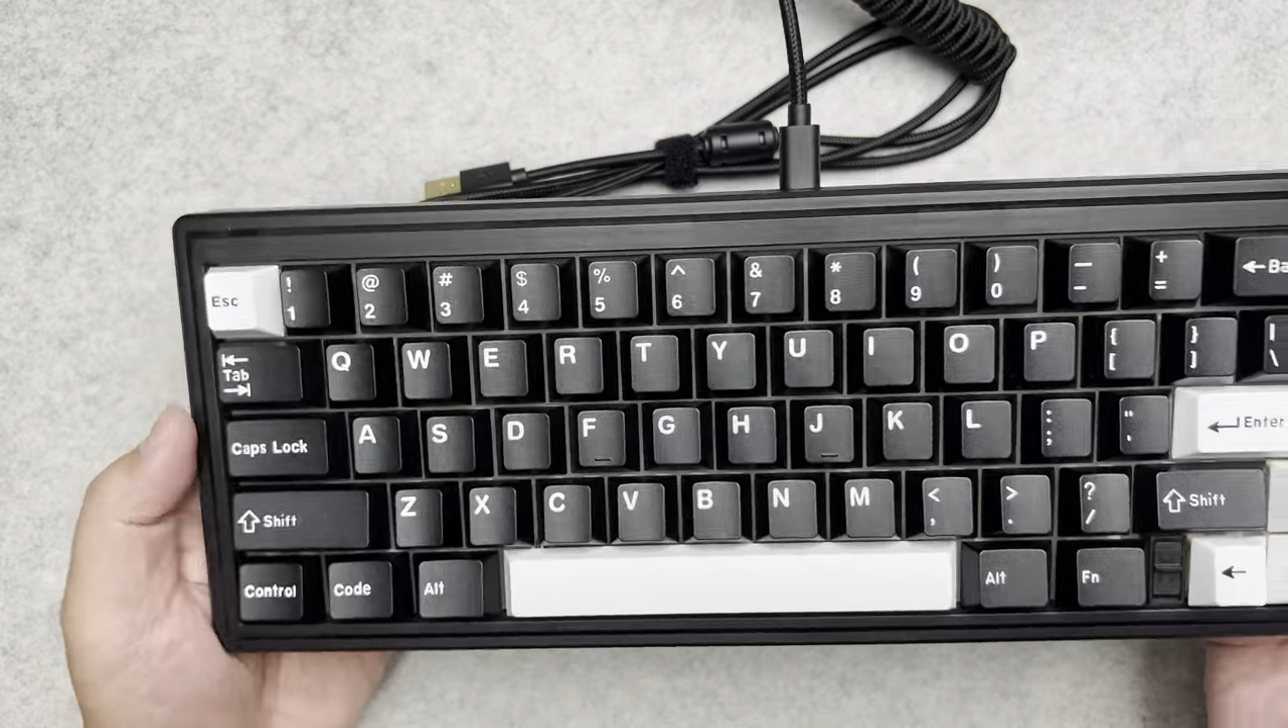Okay, guys, so I have installed all the keycaps, and this looks so nice.